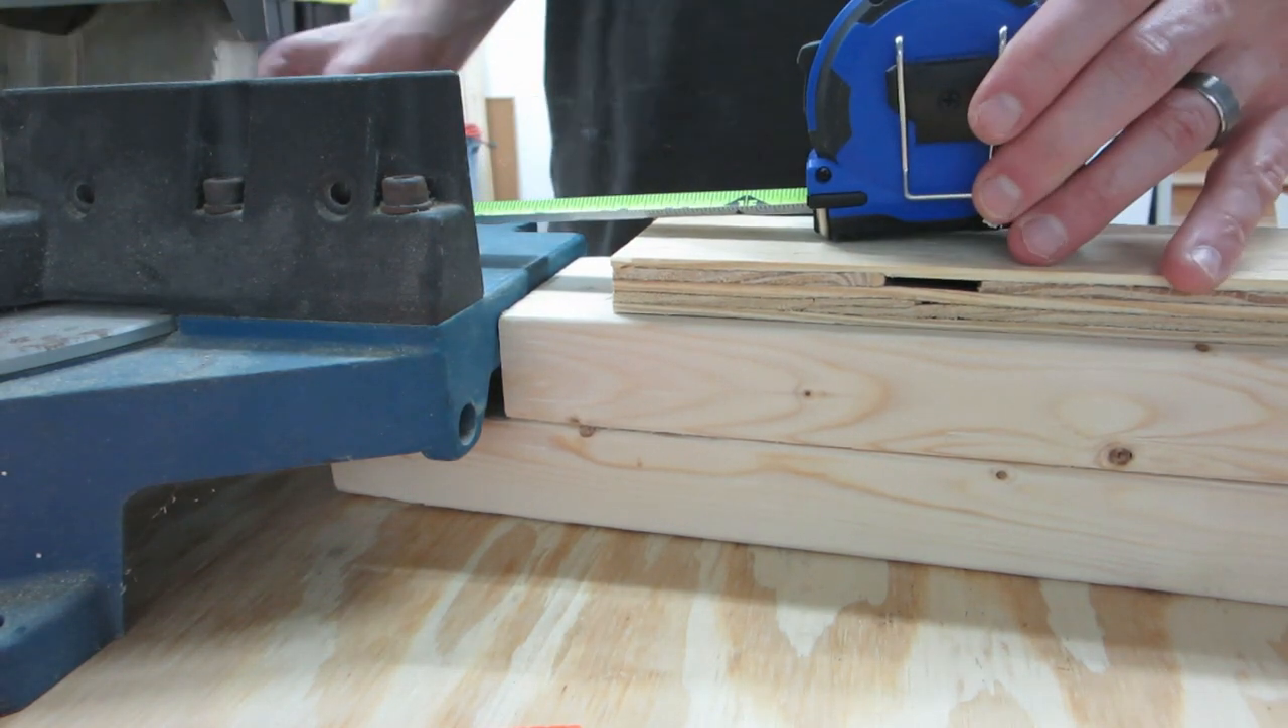You can see here I've stacked two 2x4s on top of each other and then placed a piece of plywood as a stop.